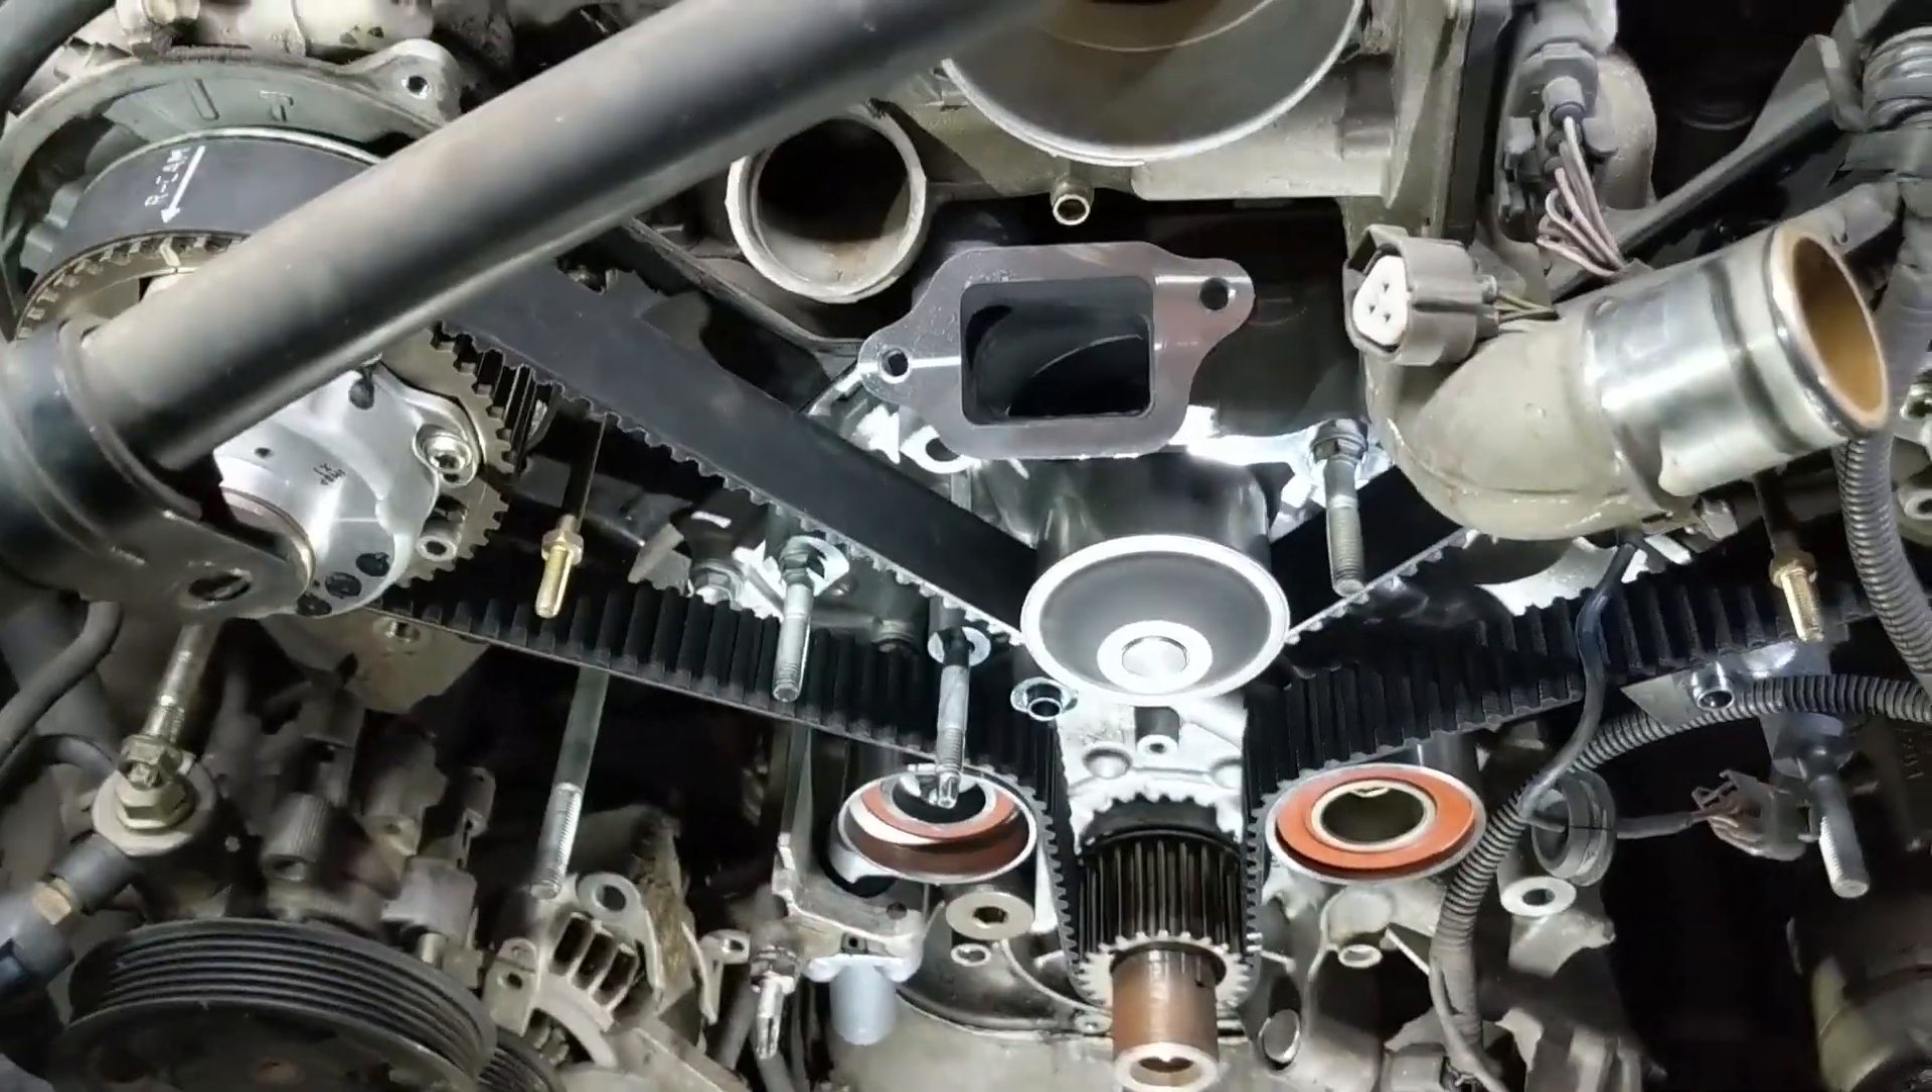Timing belt is done. It's installed.